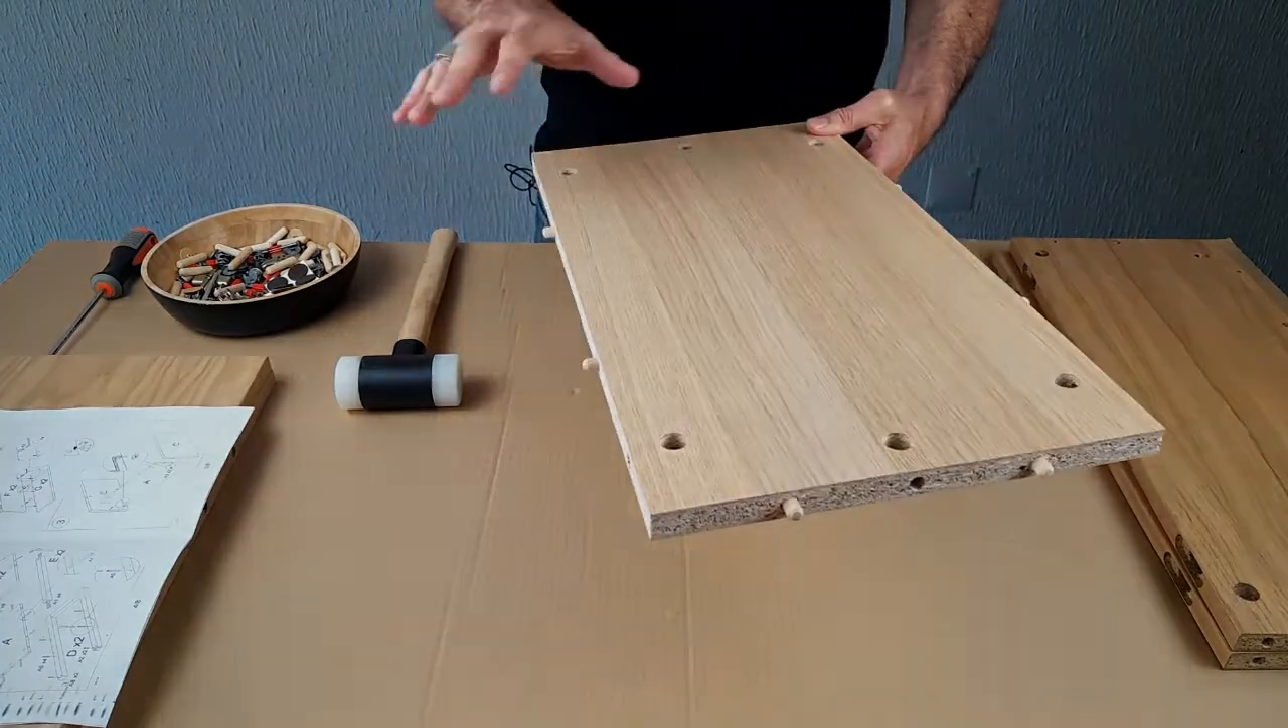Right, so we've got the dowels in the base panel and now we're going to put the dowels in all the other panels.